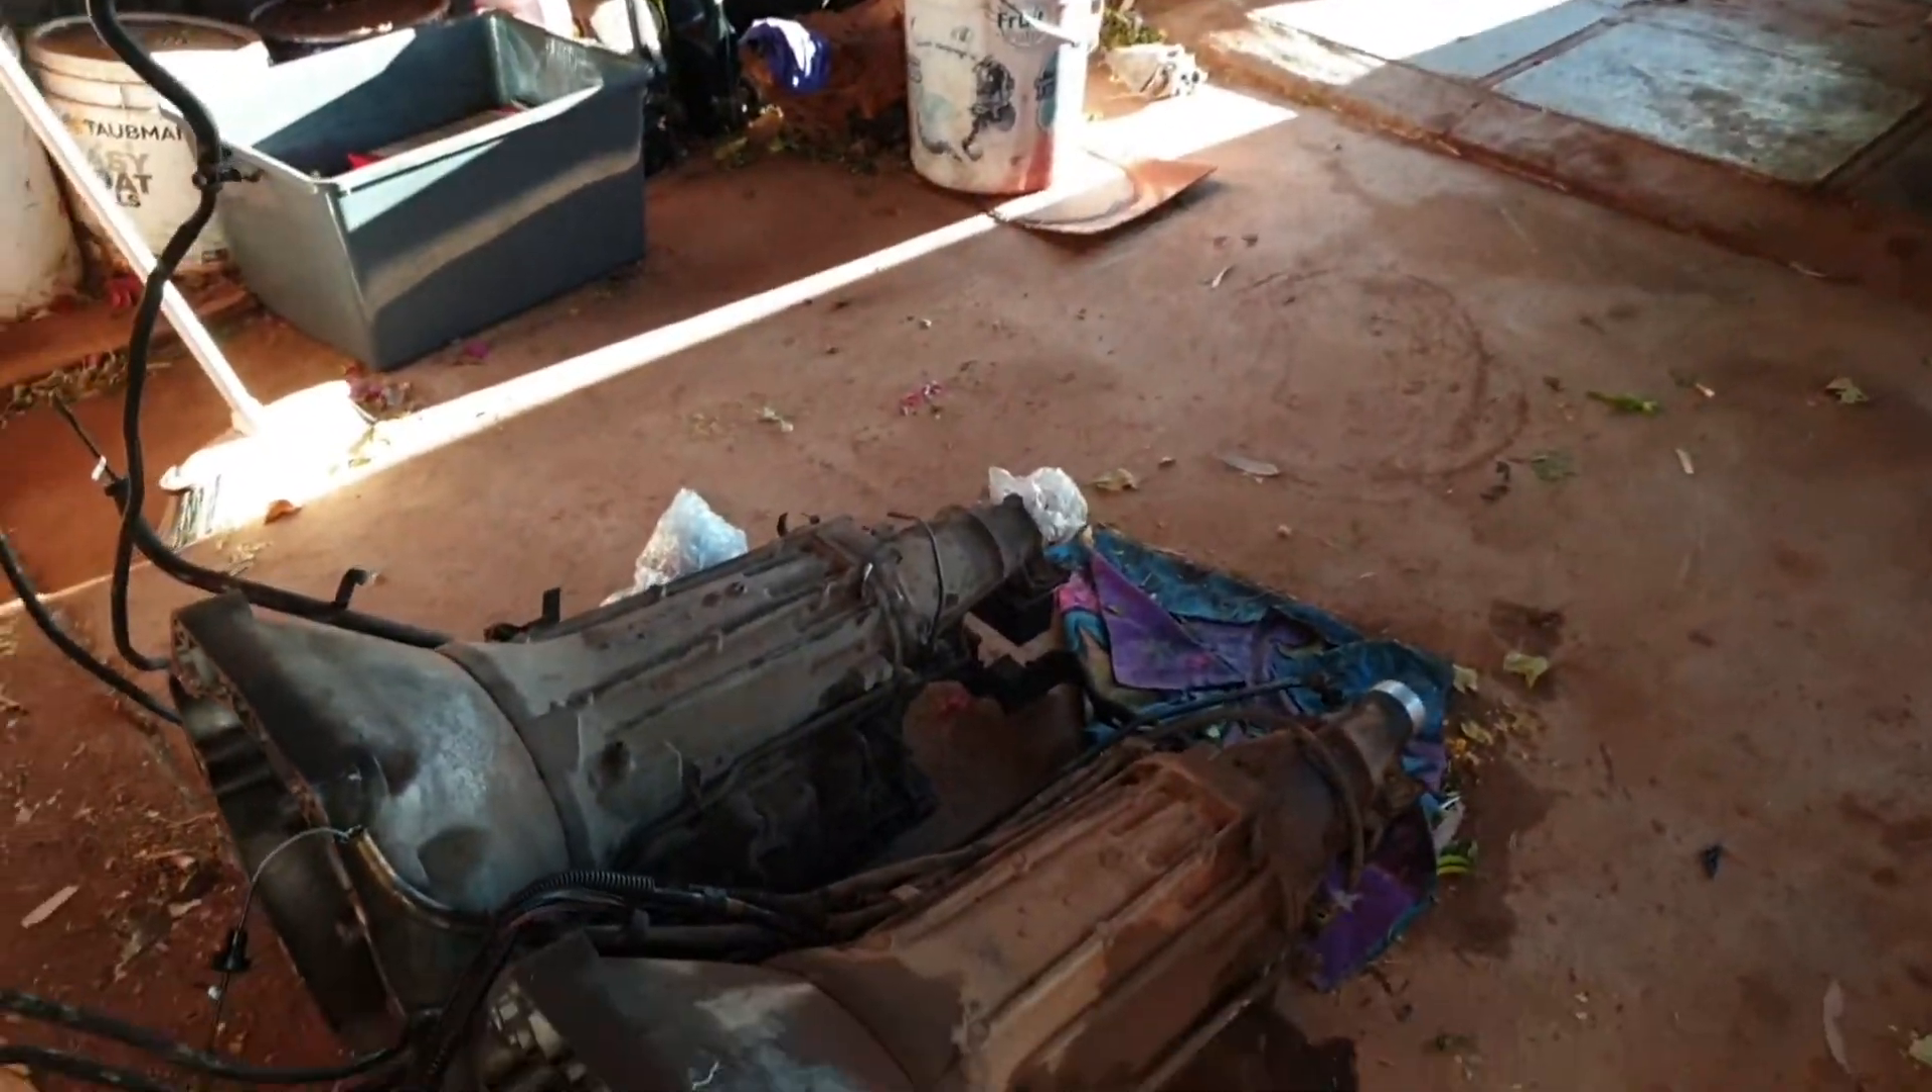In fact, I have actually already started, and yeah, there's the old transmission. Yeah, we've already pulled it out.